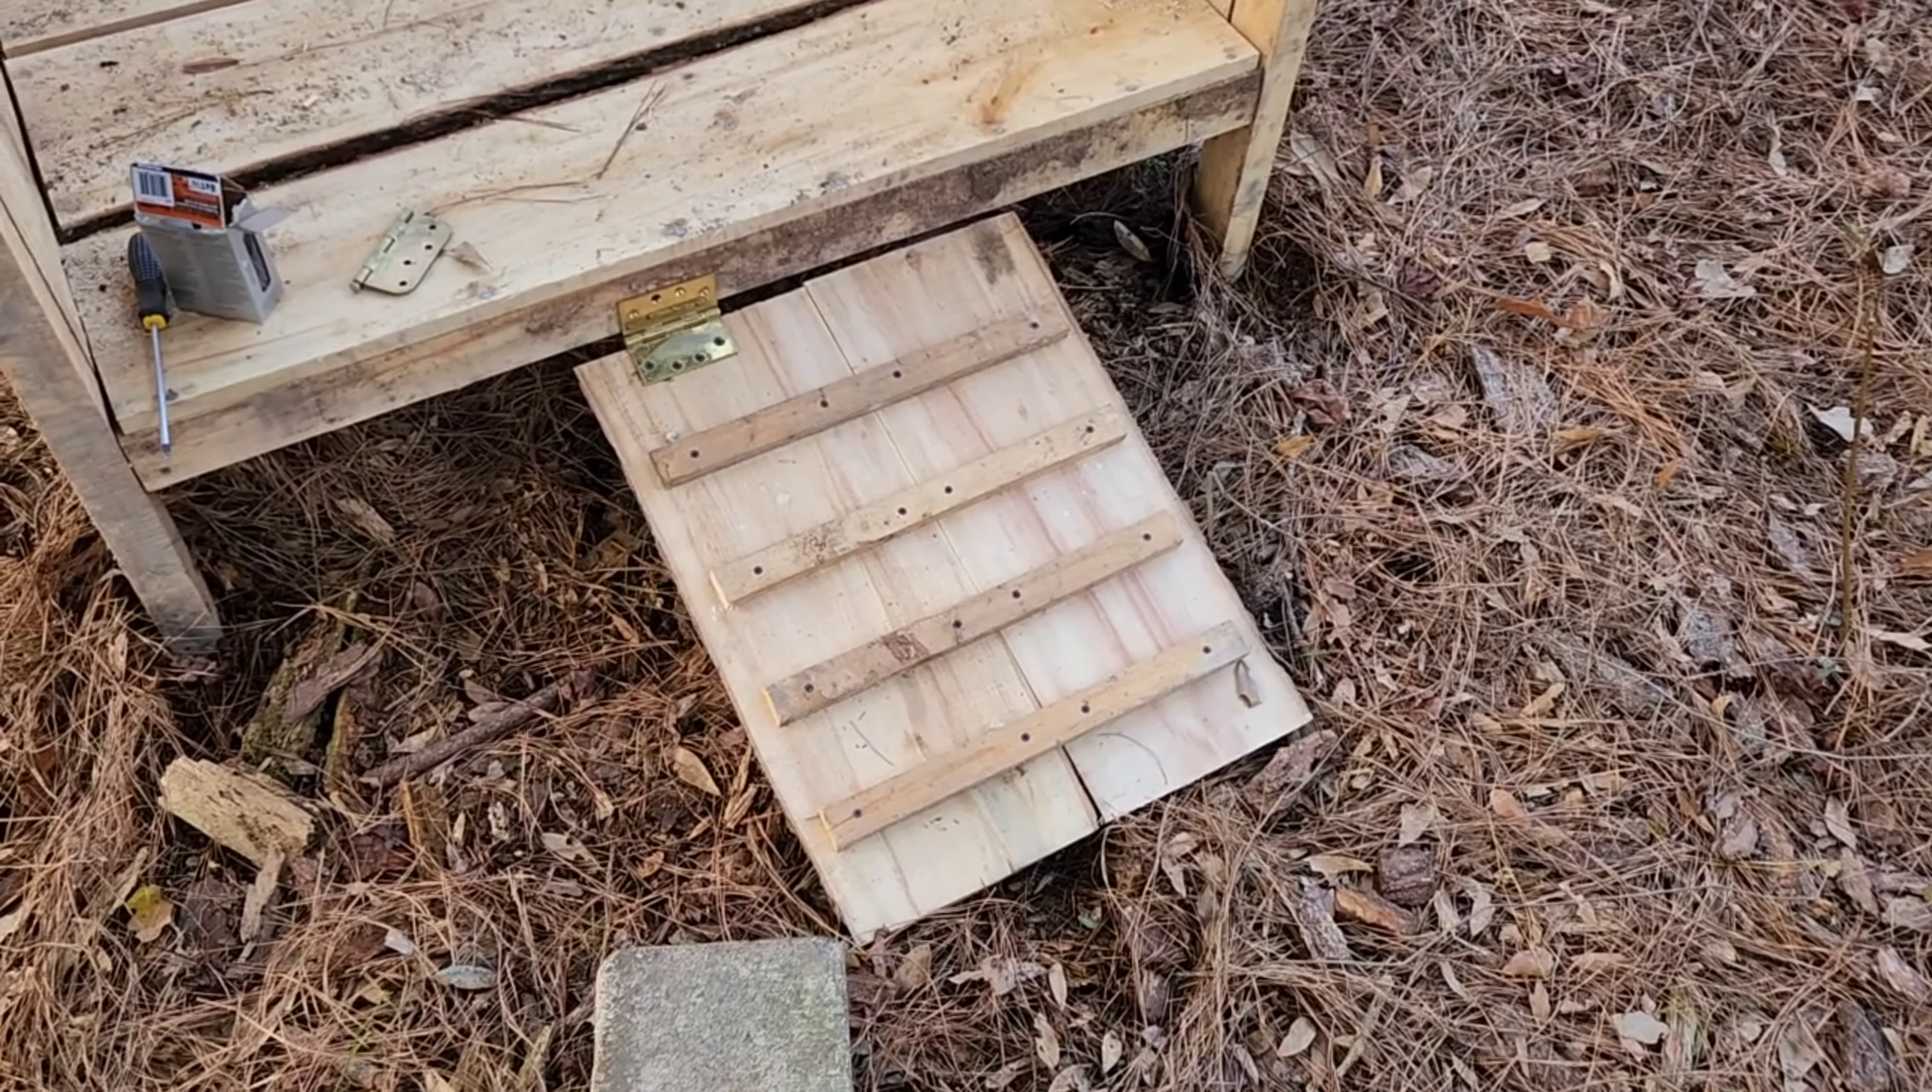Well, here's the ramp slash door completed.